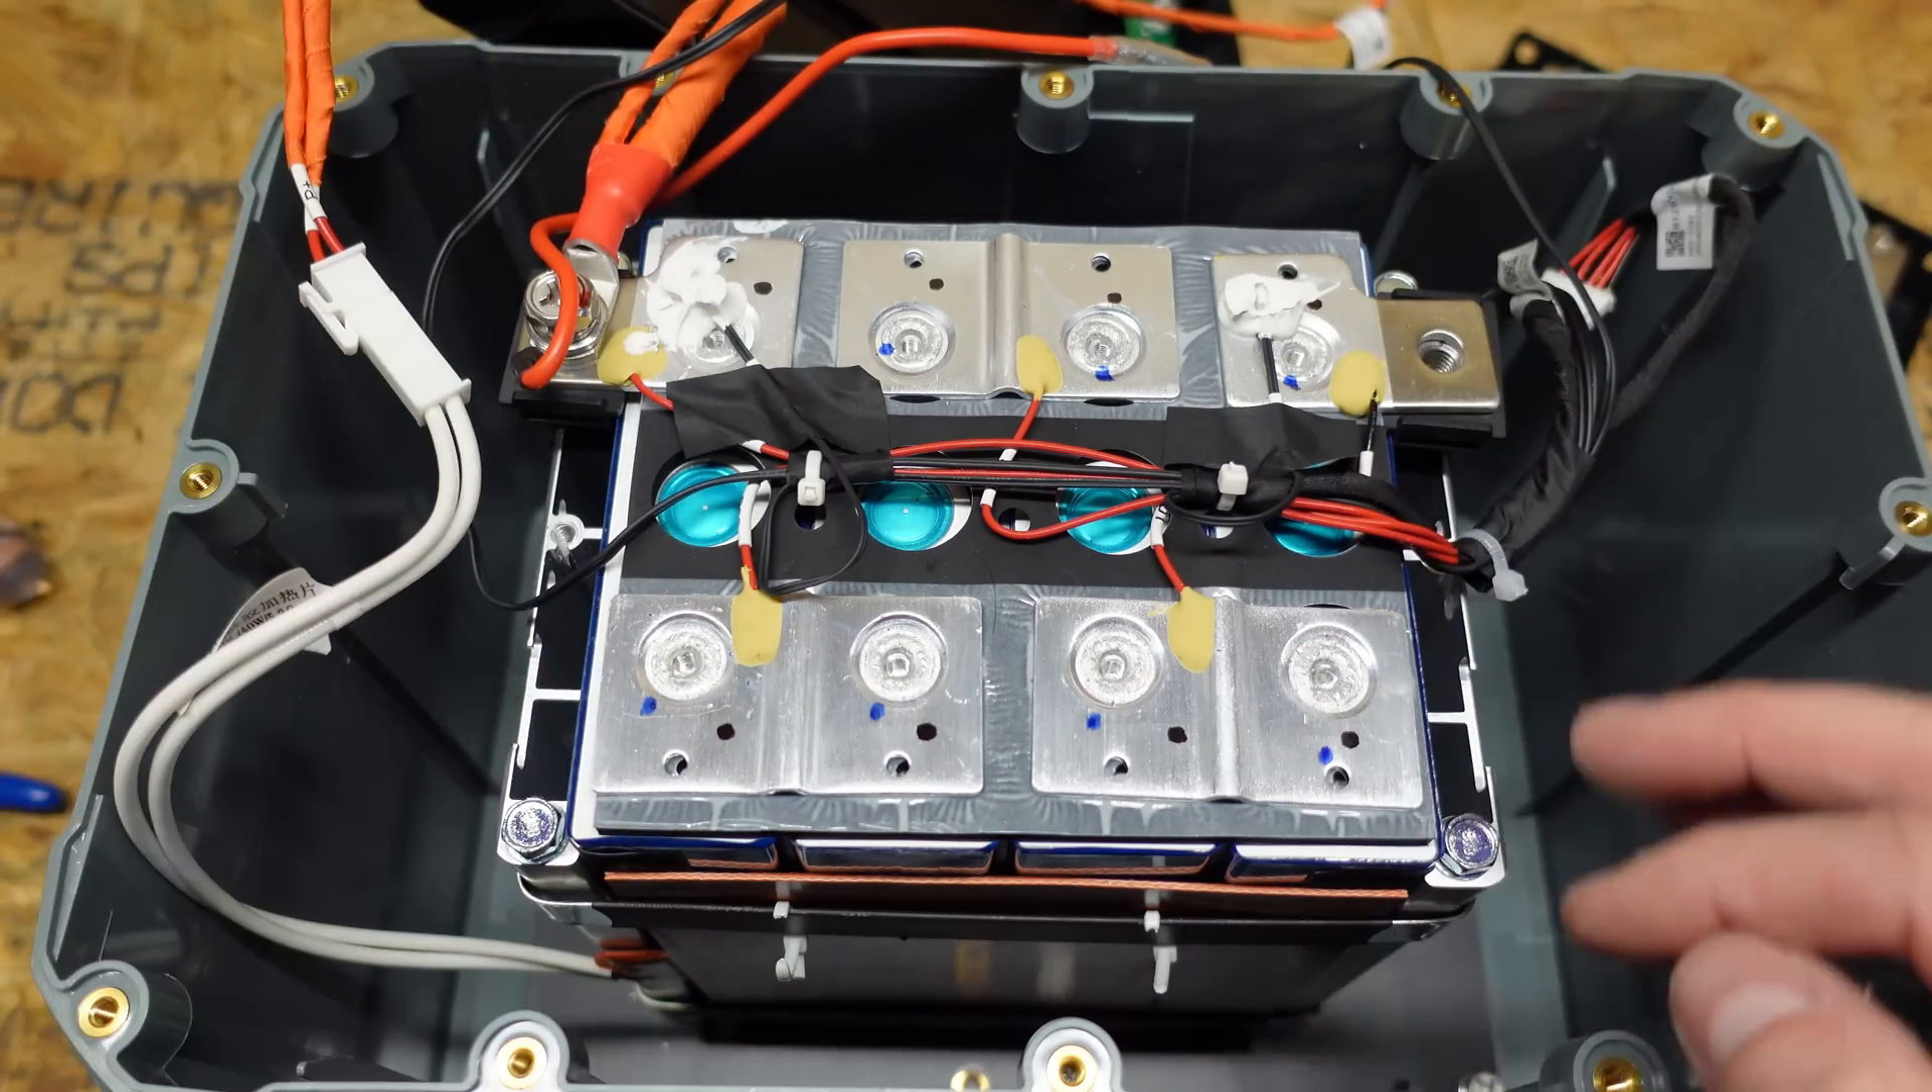We have the balance leads, which are routed up the center, zip tied together.